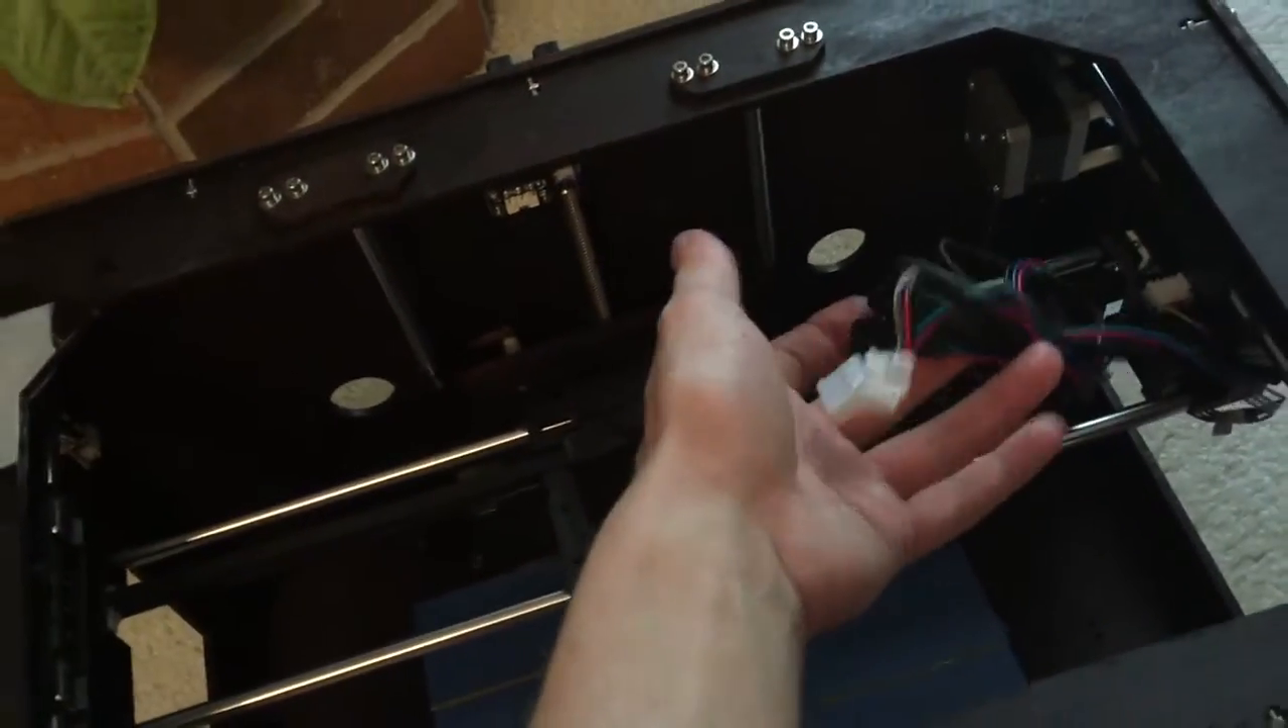None of the stuff is hooked up obviously, all the wires are still loose.